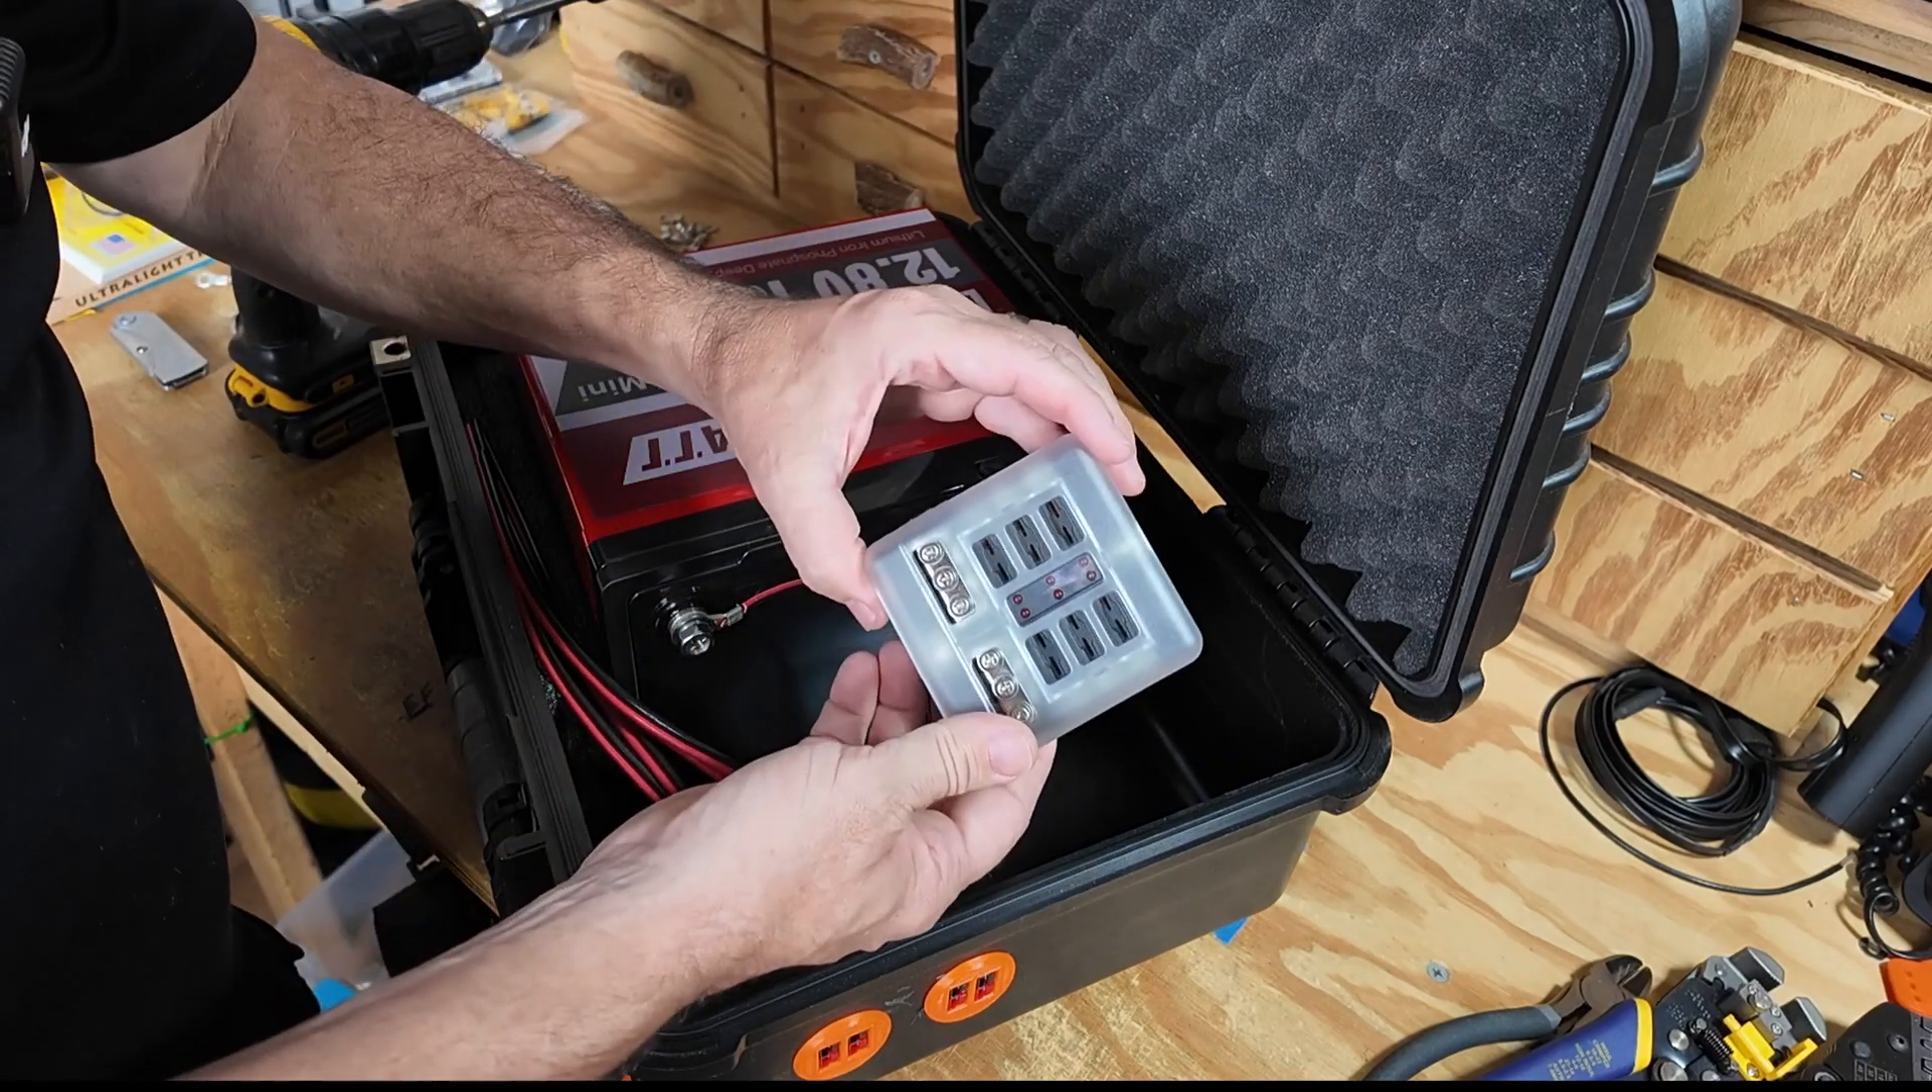I do down here in the very bottom have the fuse block. I have not mounted it just yet.